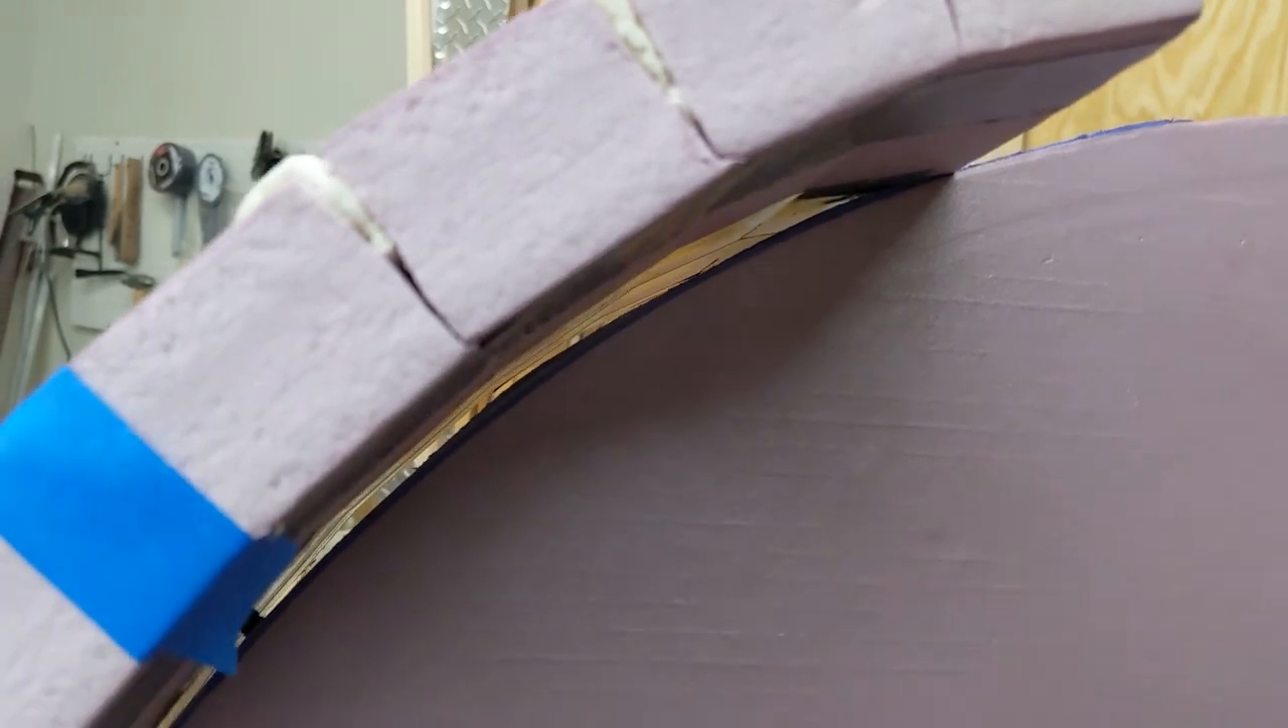When that foam cures it expands and it changes the radius of the material and so you end up with a kind of a big gap underneath it.